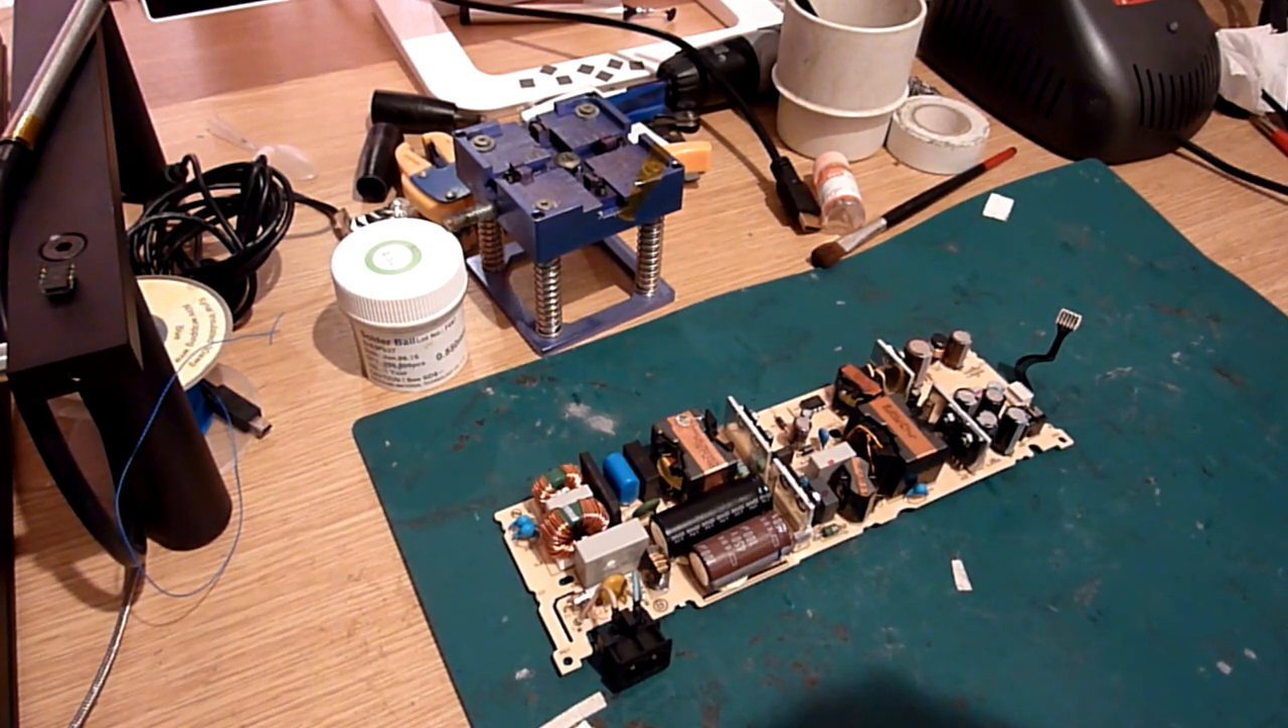So, that is our power supply board out of our PS4.